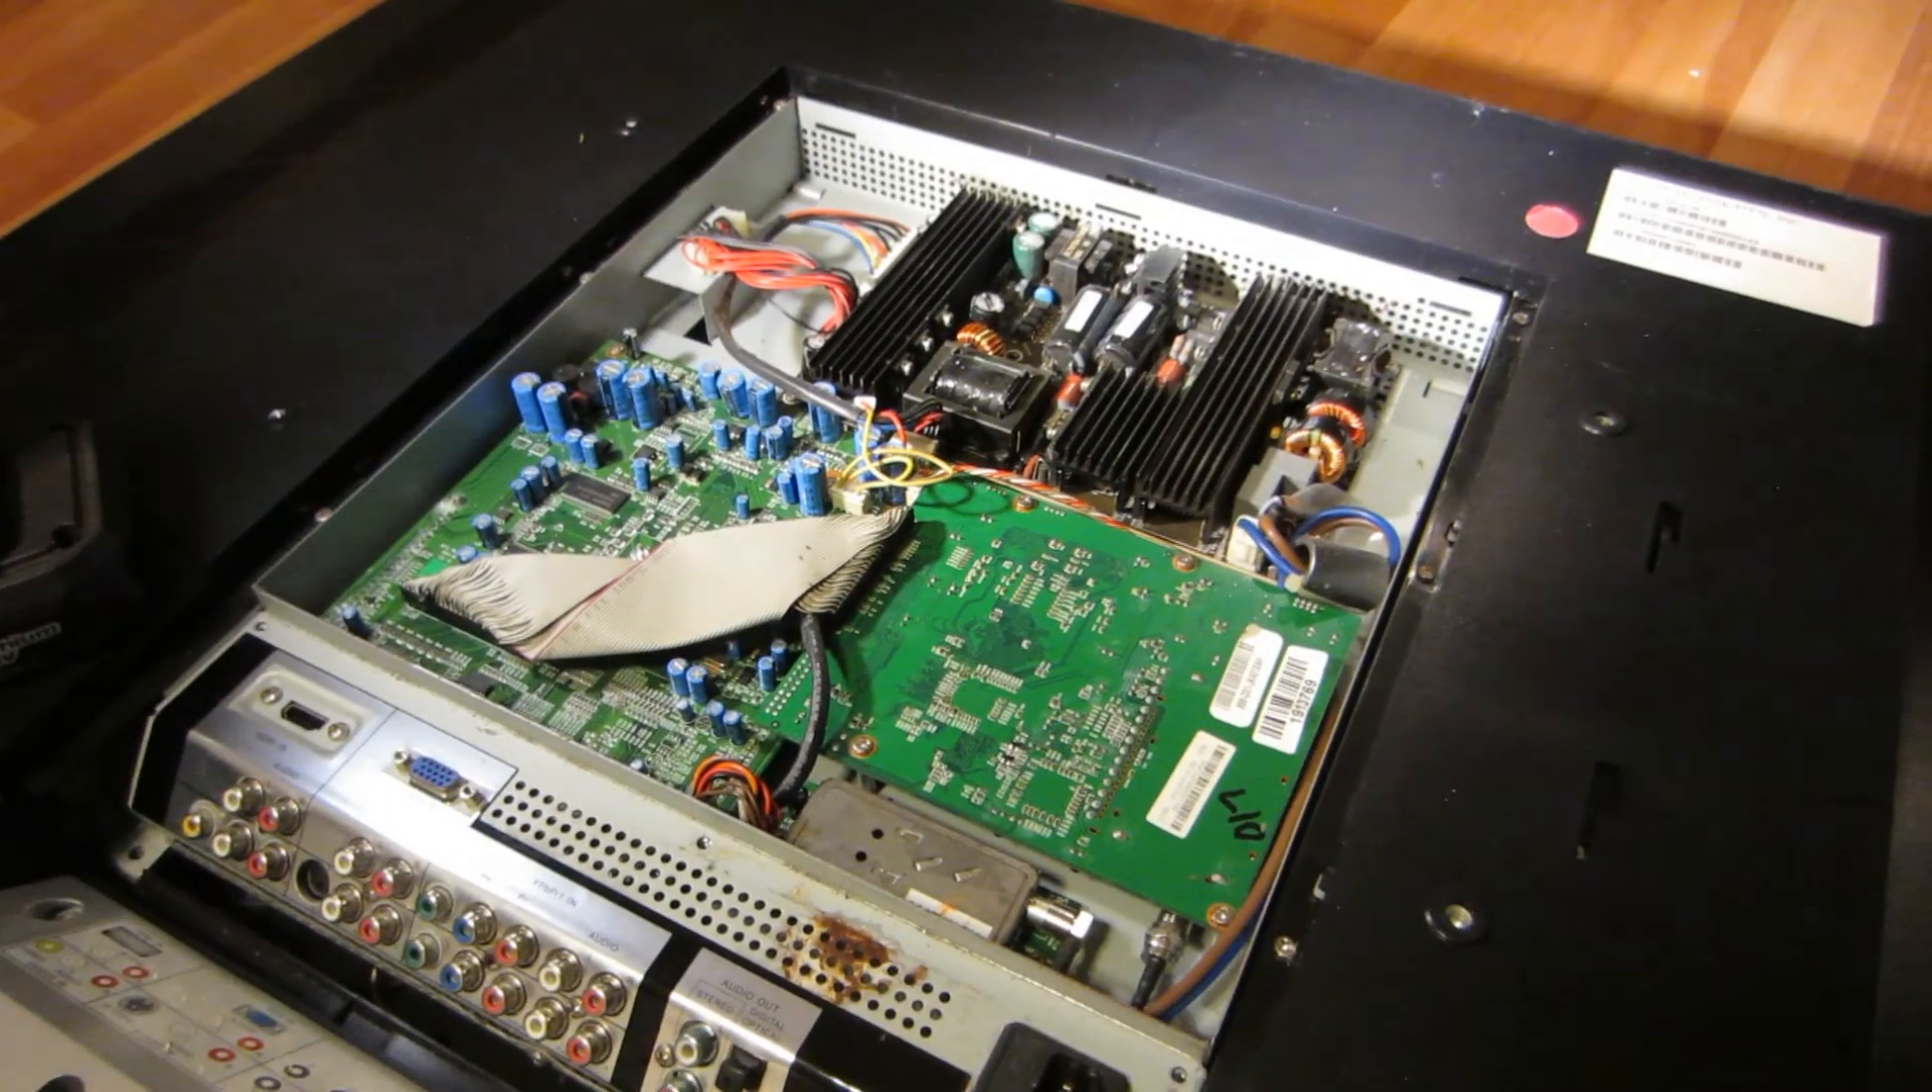Okay, the back panel is off.